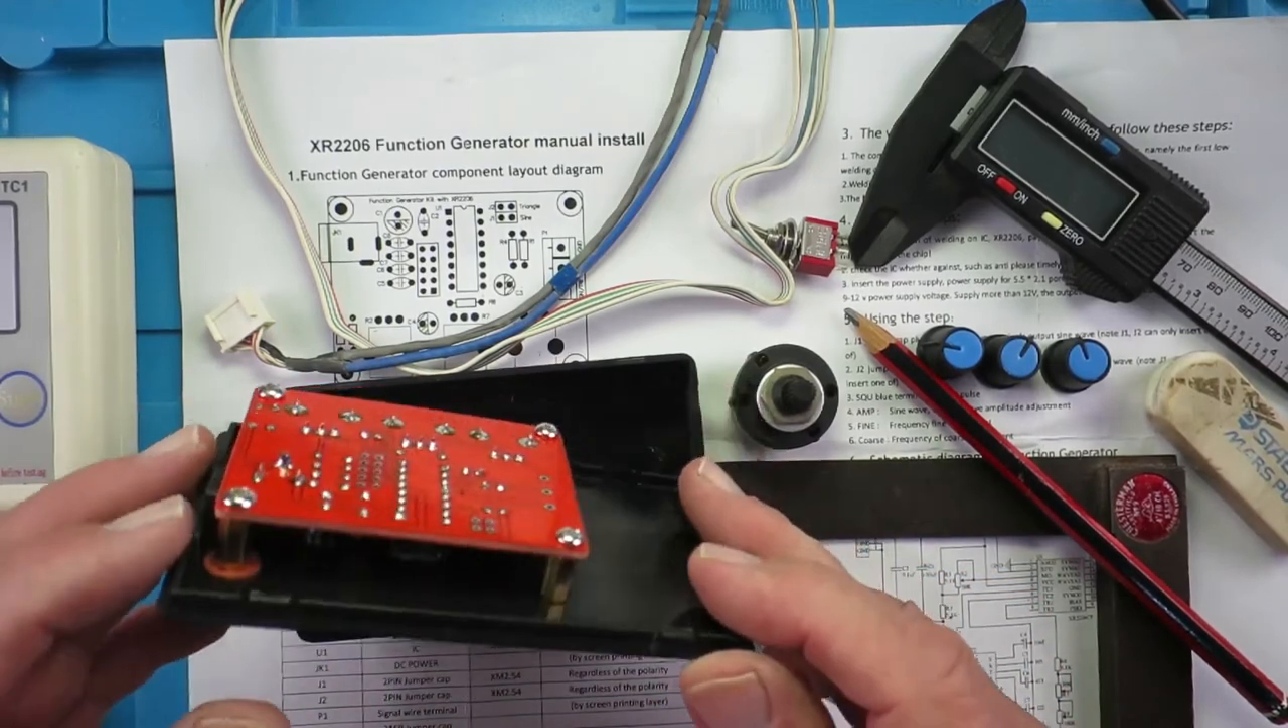I've been busy and mounted the little circuit board into the top of the box.